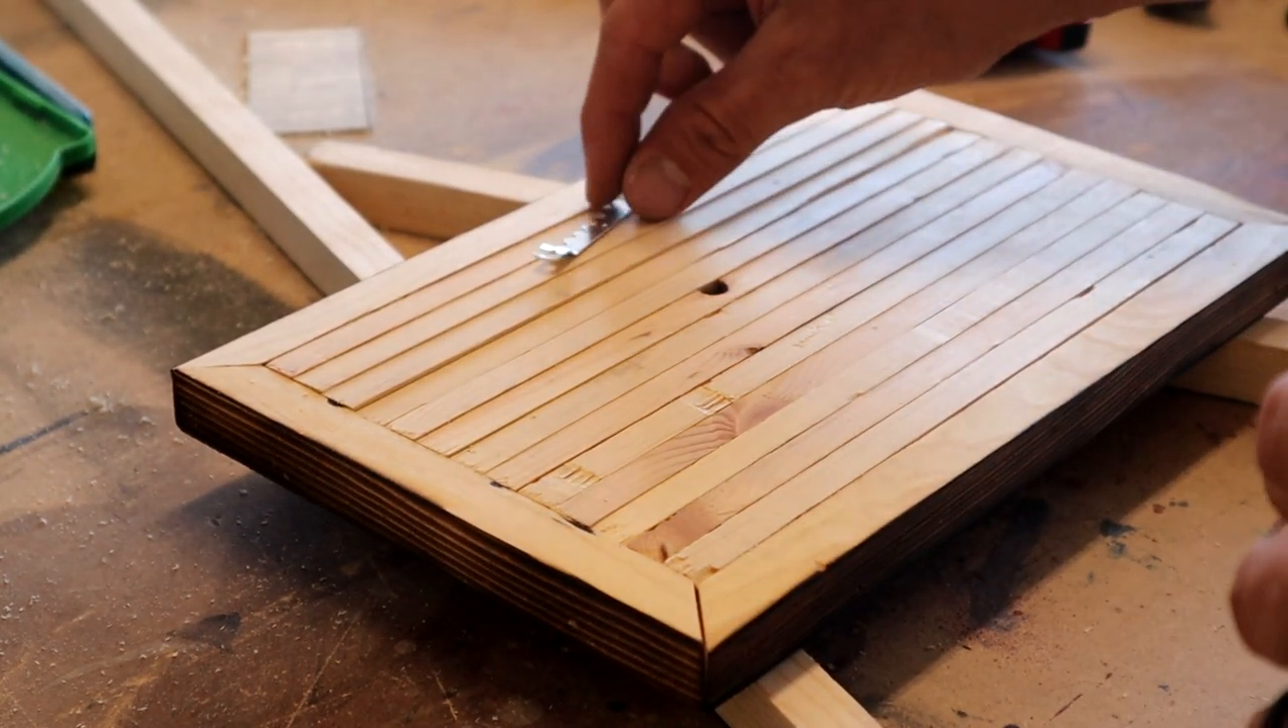All right so I got my frame put on.